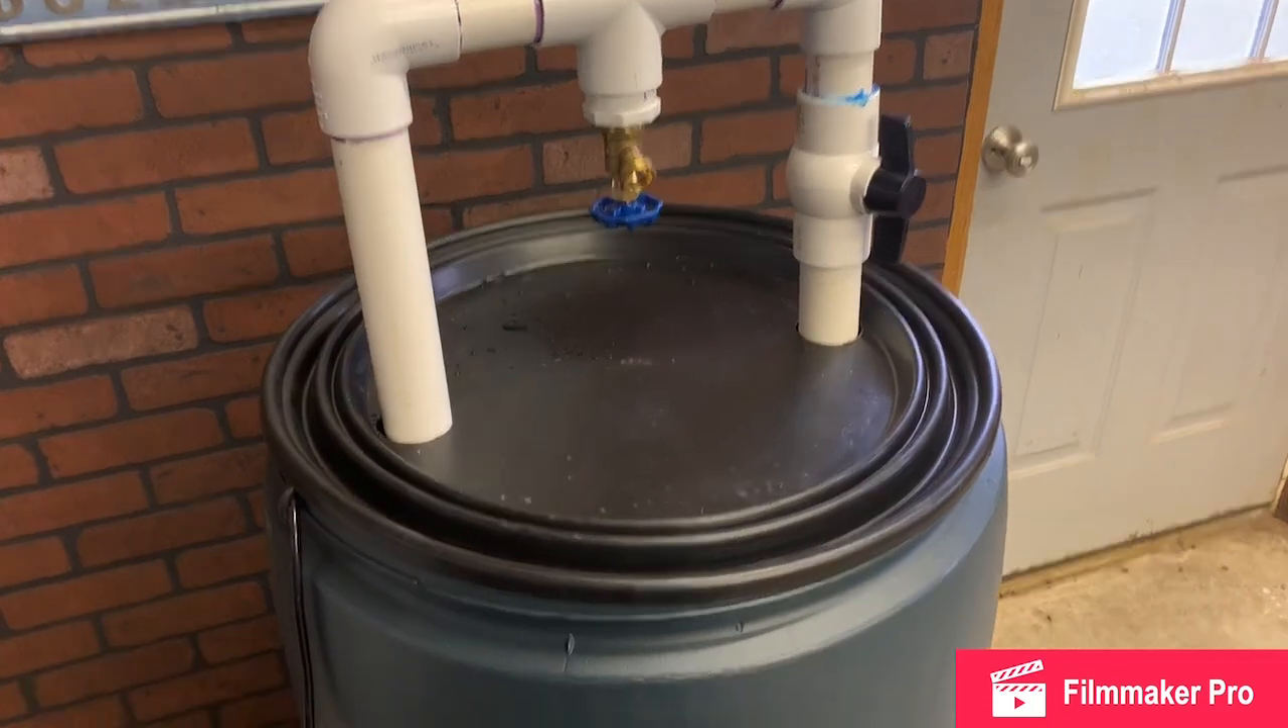Okay, so we've got our pipes plumbed up, and we've got everything in.